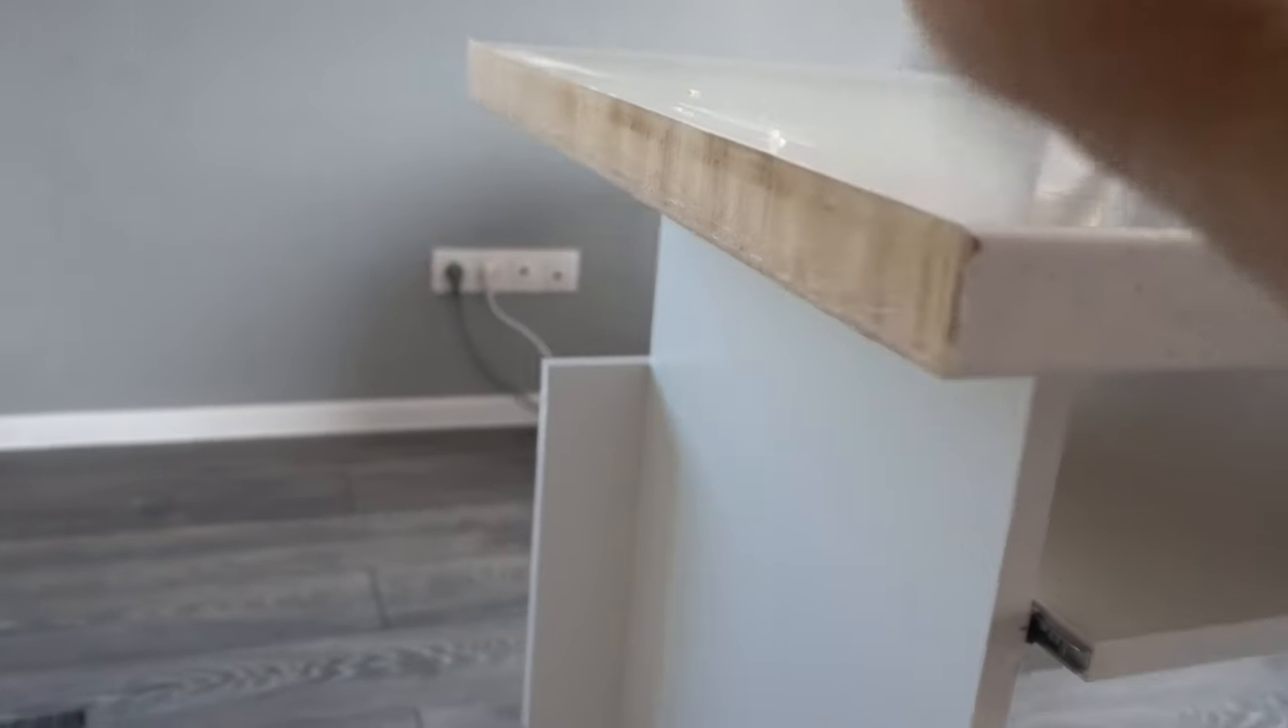The only thing that I still have to do is there's like some end pieces that I have to install on each side to cover this ugly sides Over here, so these basically install over here.